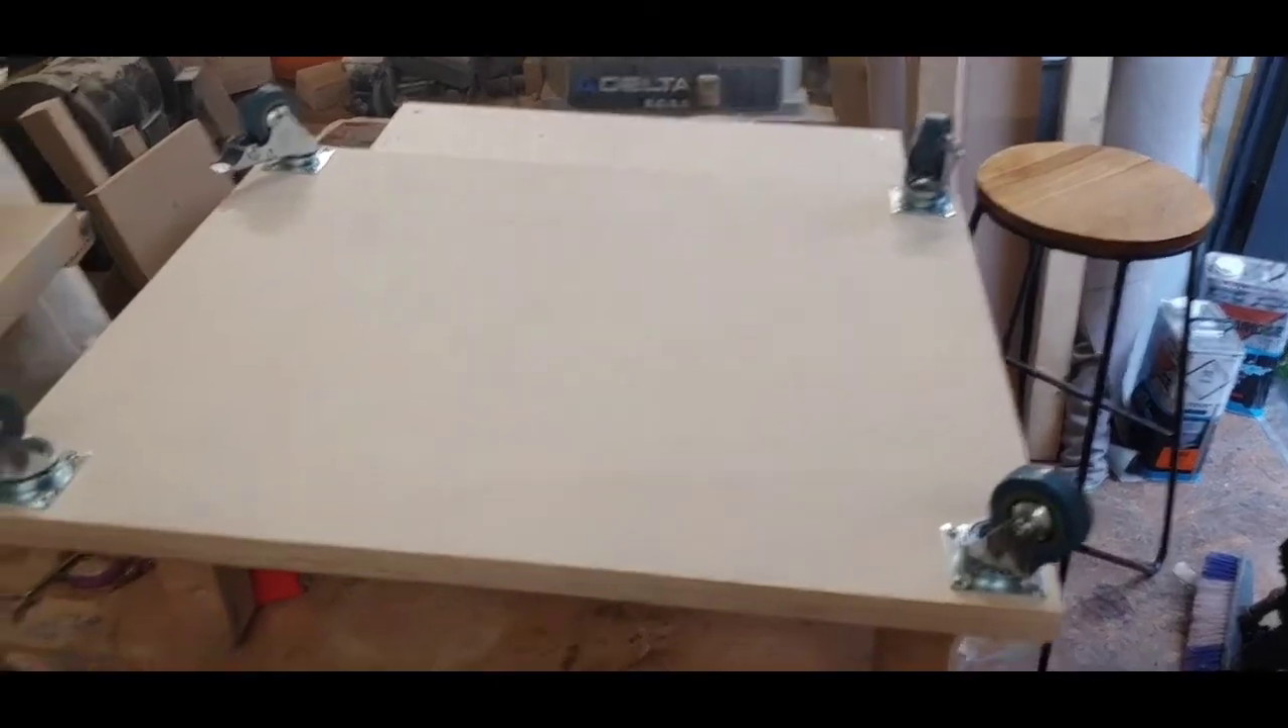So here we have our four casters on the base of our rack.